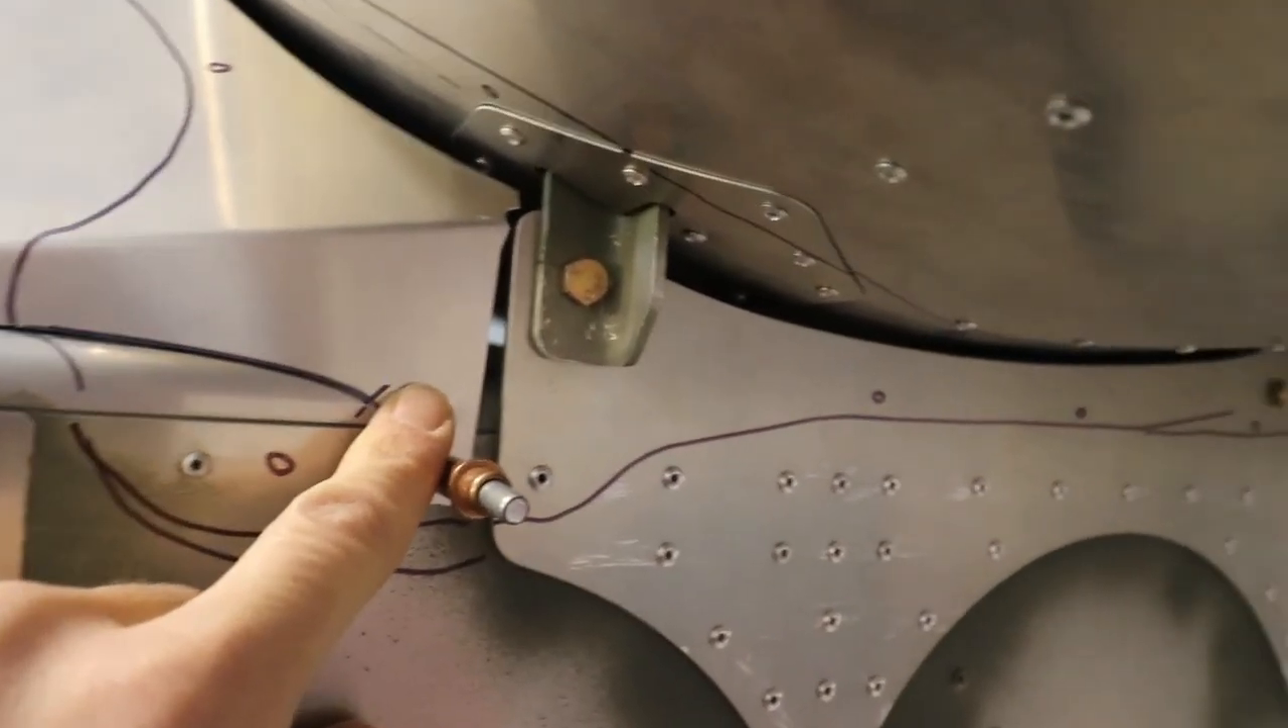I don't like how these two pieces of aluminum don't match evenly, so I'd like to cover that up.